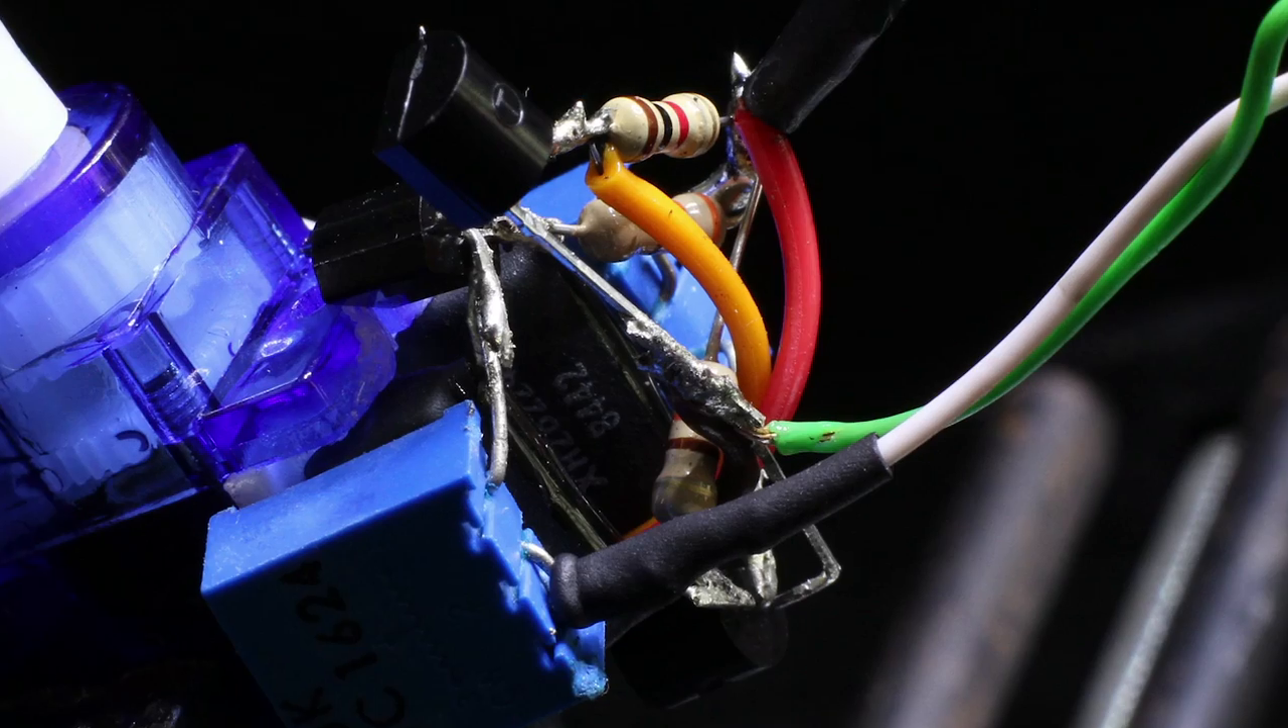I cut off the end and stripped the wires back then connected each wire to the corresponding points on the circuit so that I could send them back to my control box which i'm about to build.